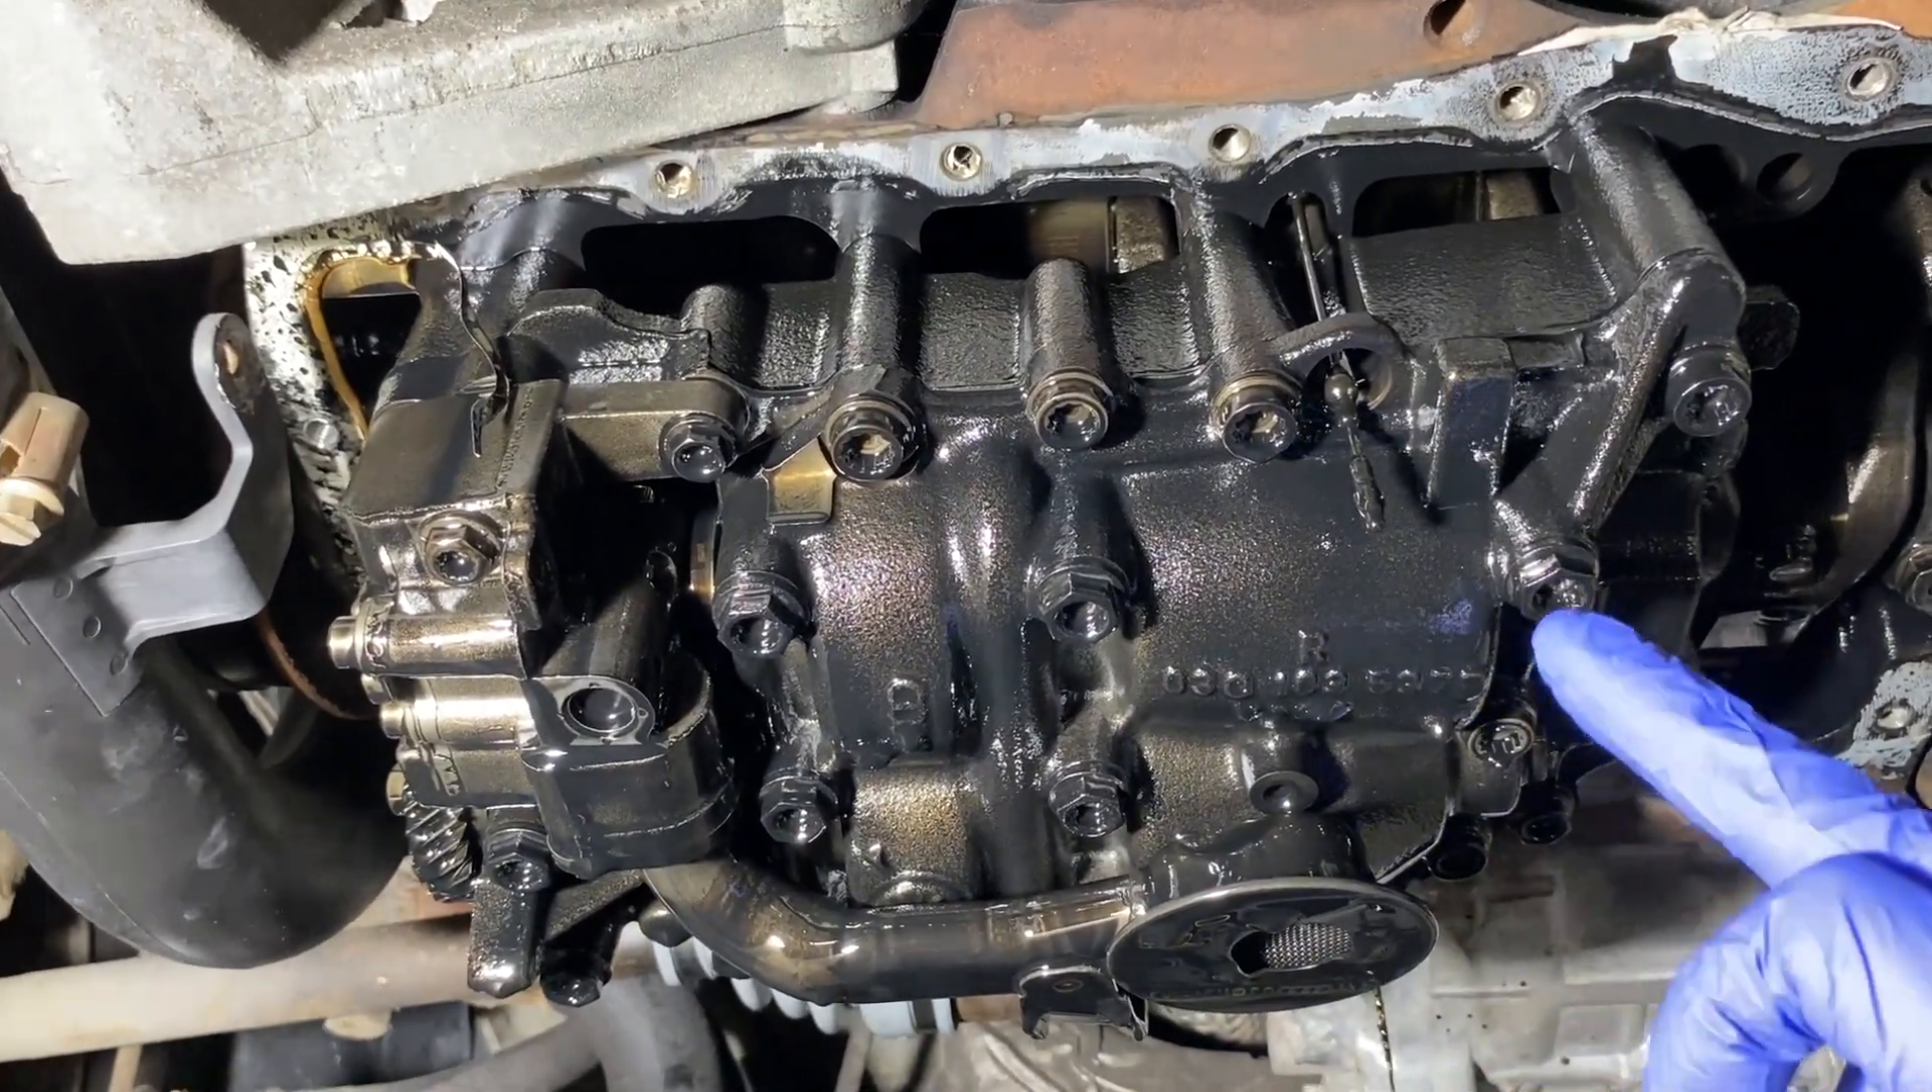All right, so here's the sump removed.